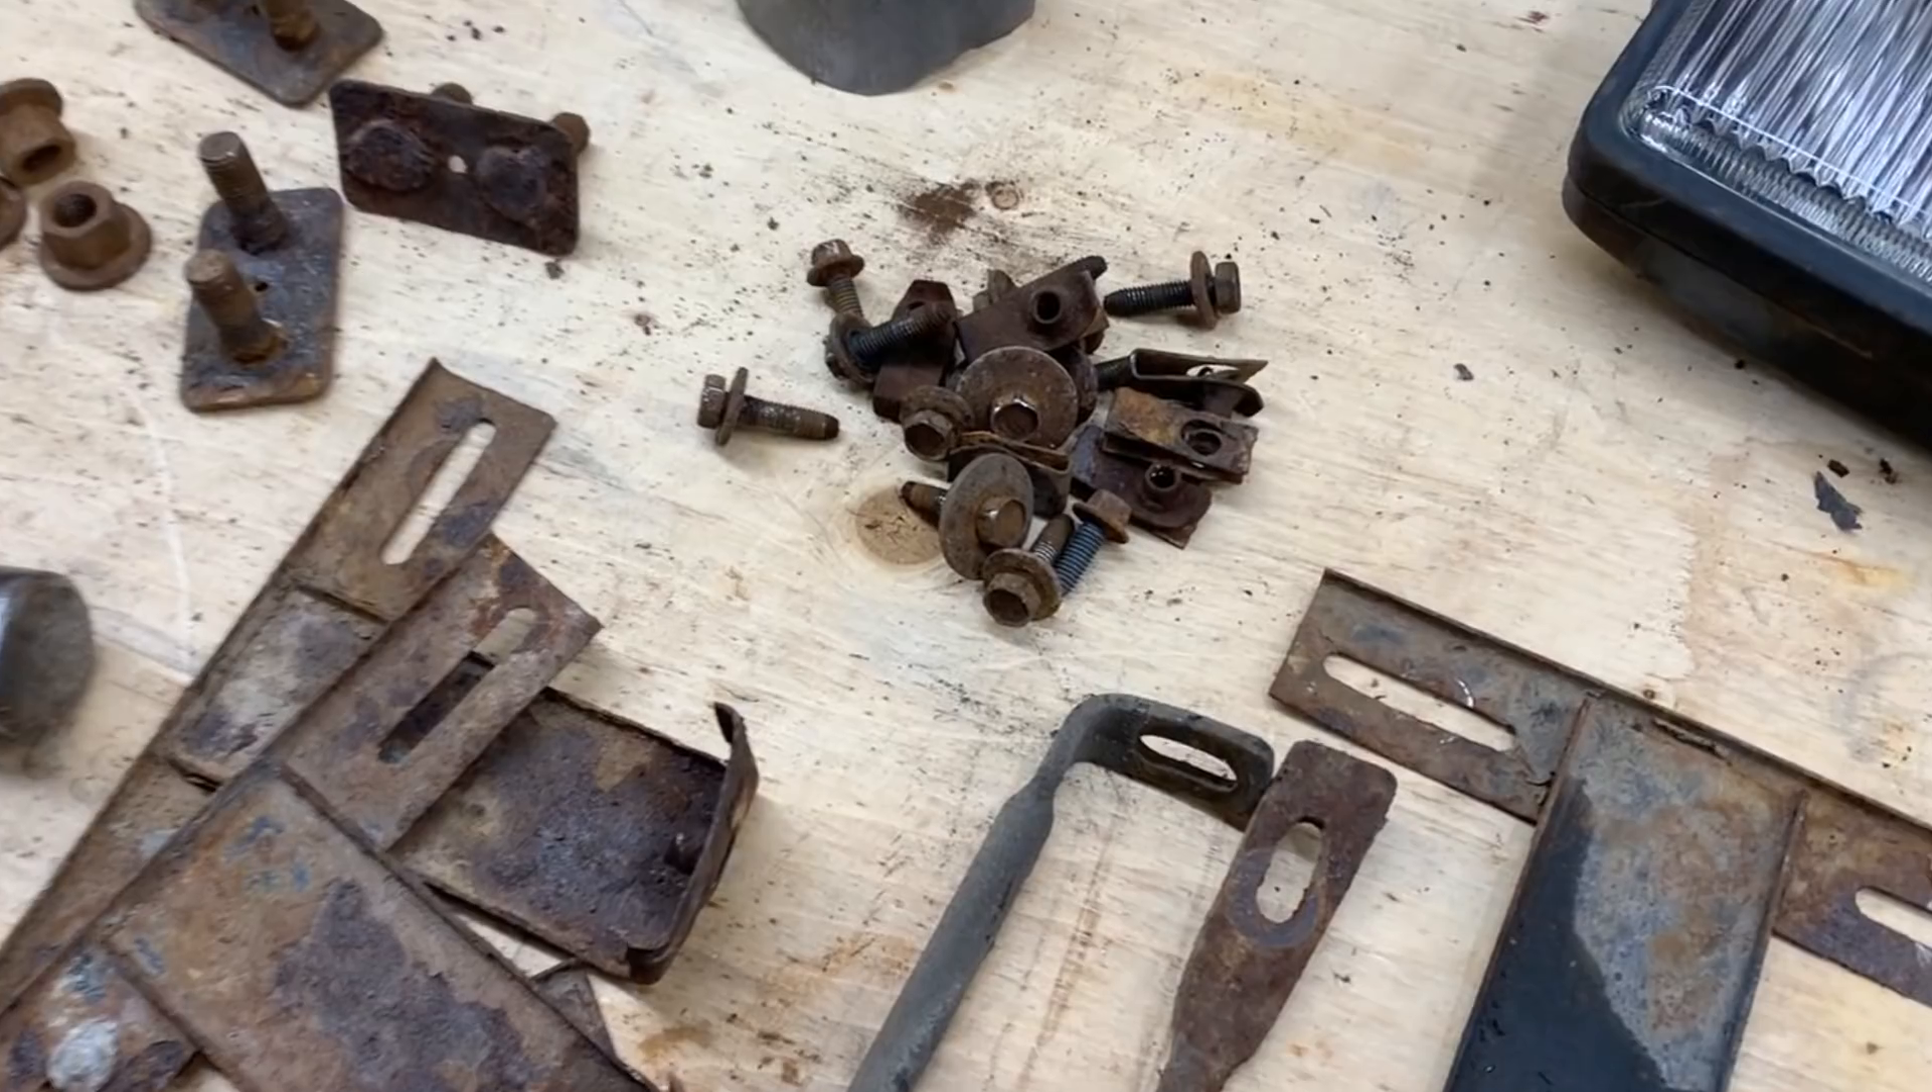All right so i took apart all the bracketry here.